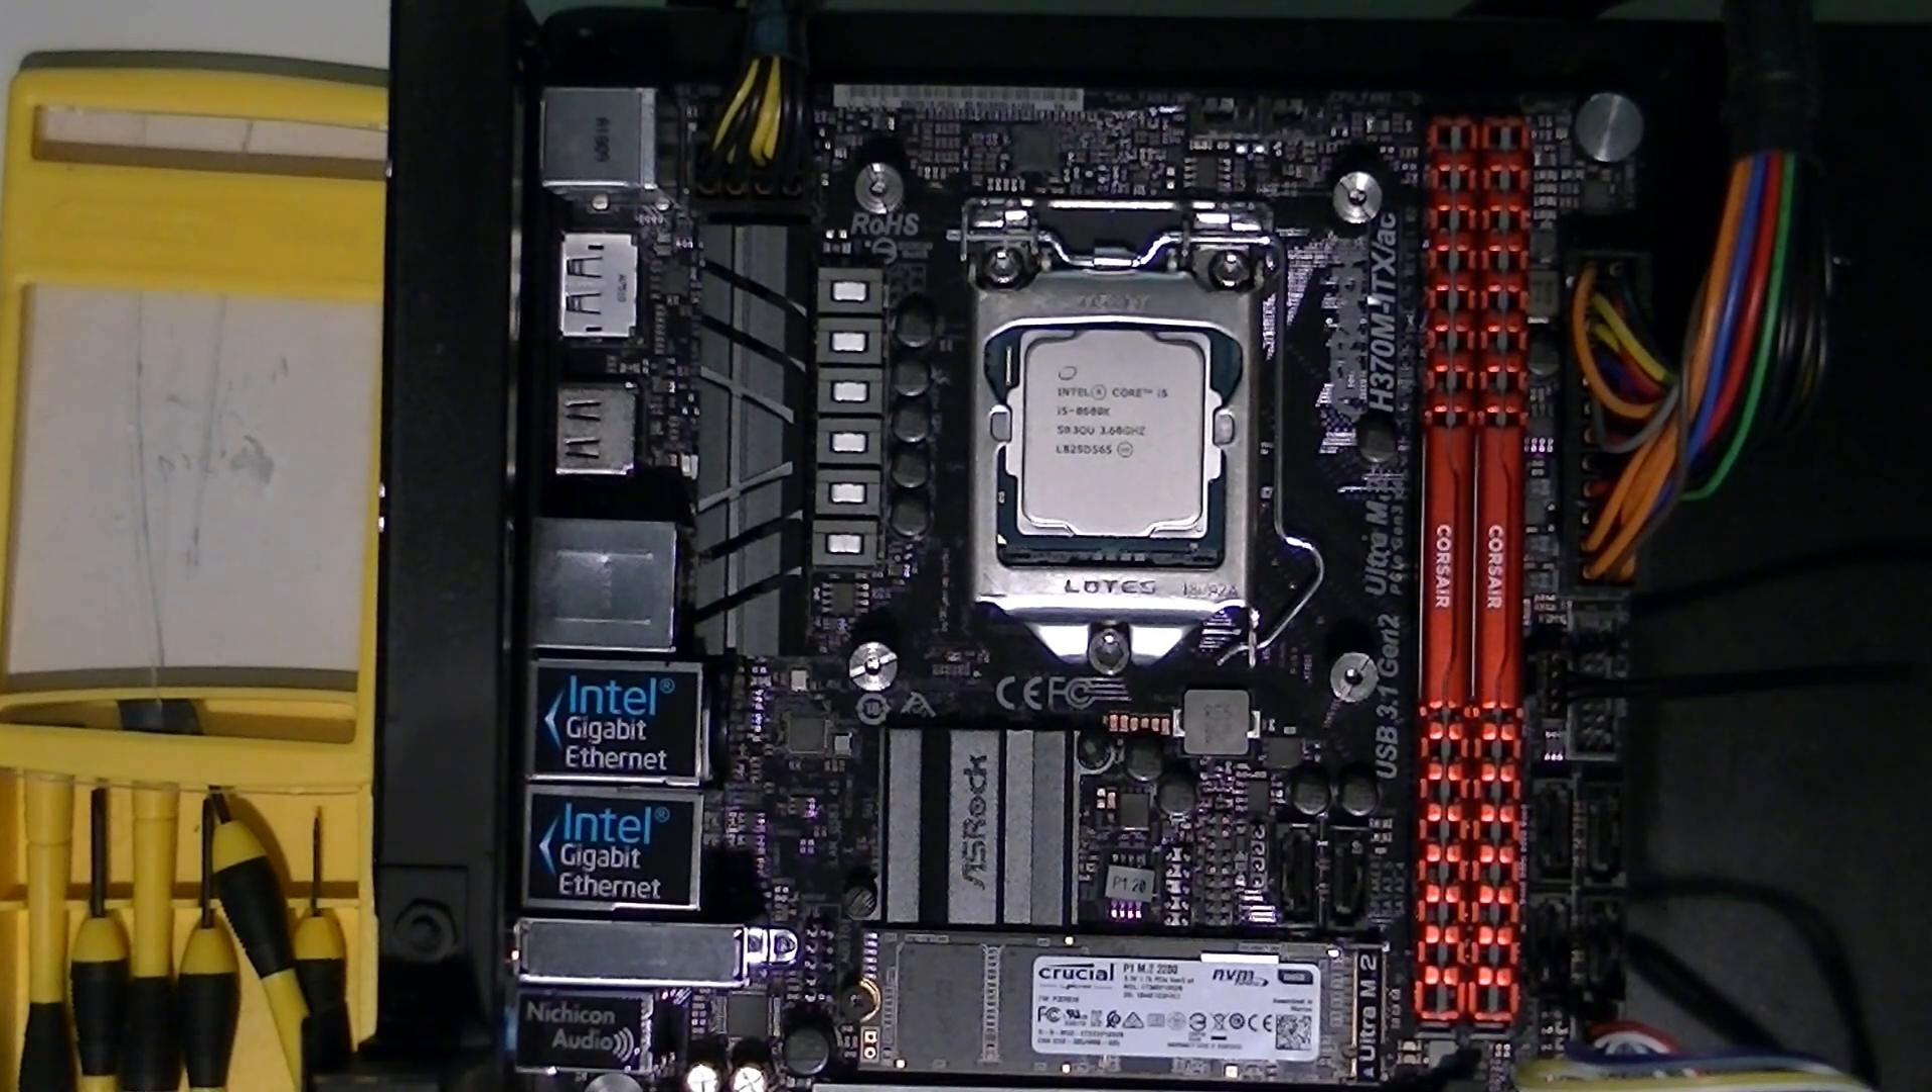I forgot to put my heat sink on my m2 drive right here.